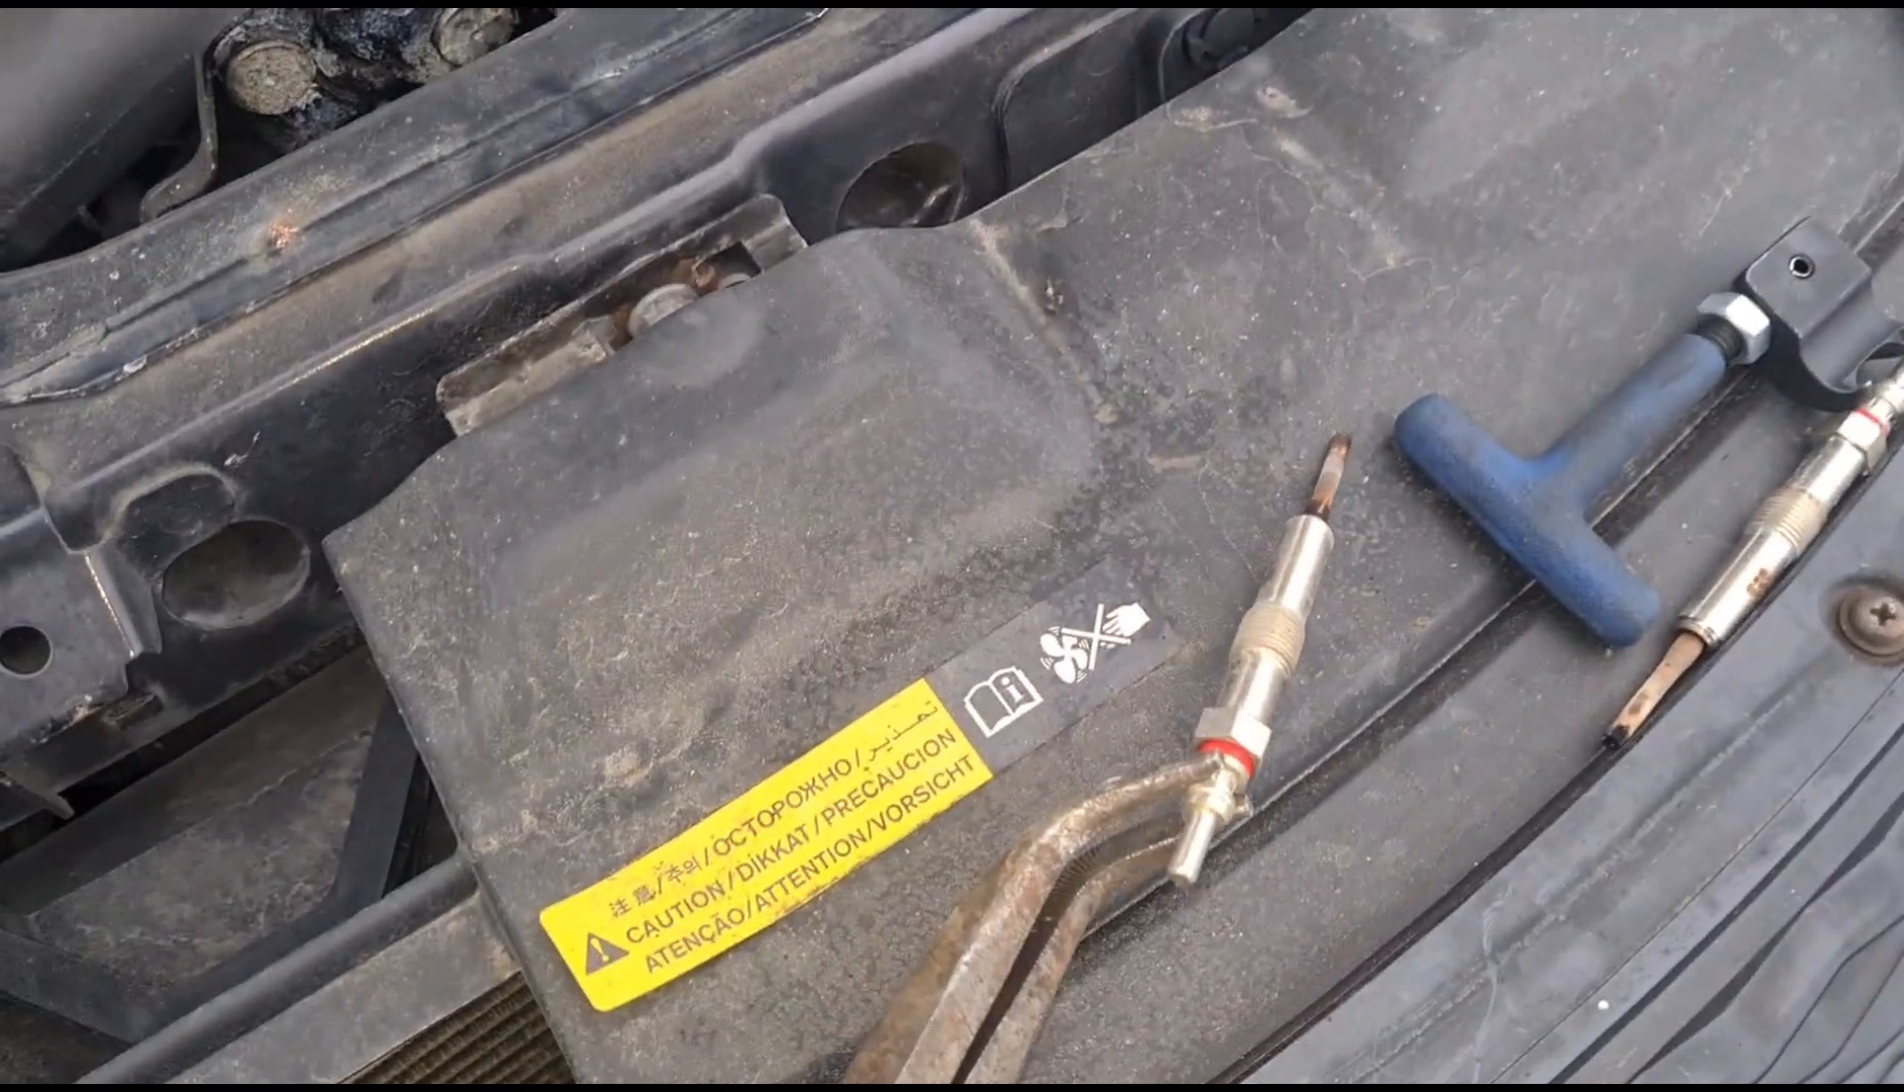Okay so I've just had to pull the socket out with the pliers here and then just pull the glow plug out.